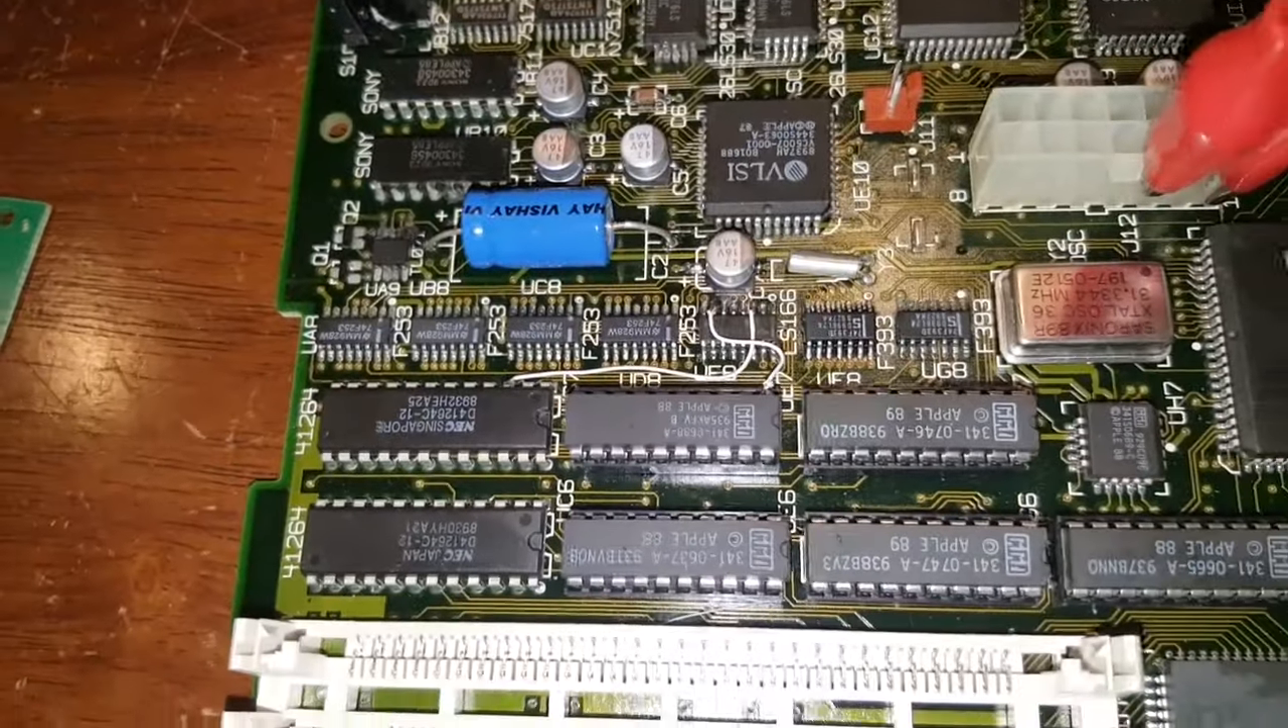Now that the capacitors are all in place everything appears to be good in that front.